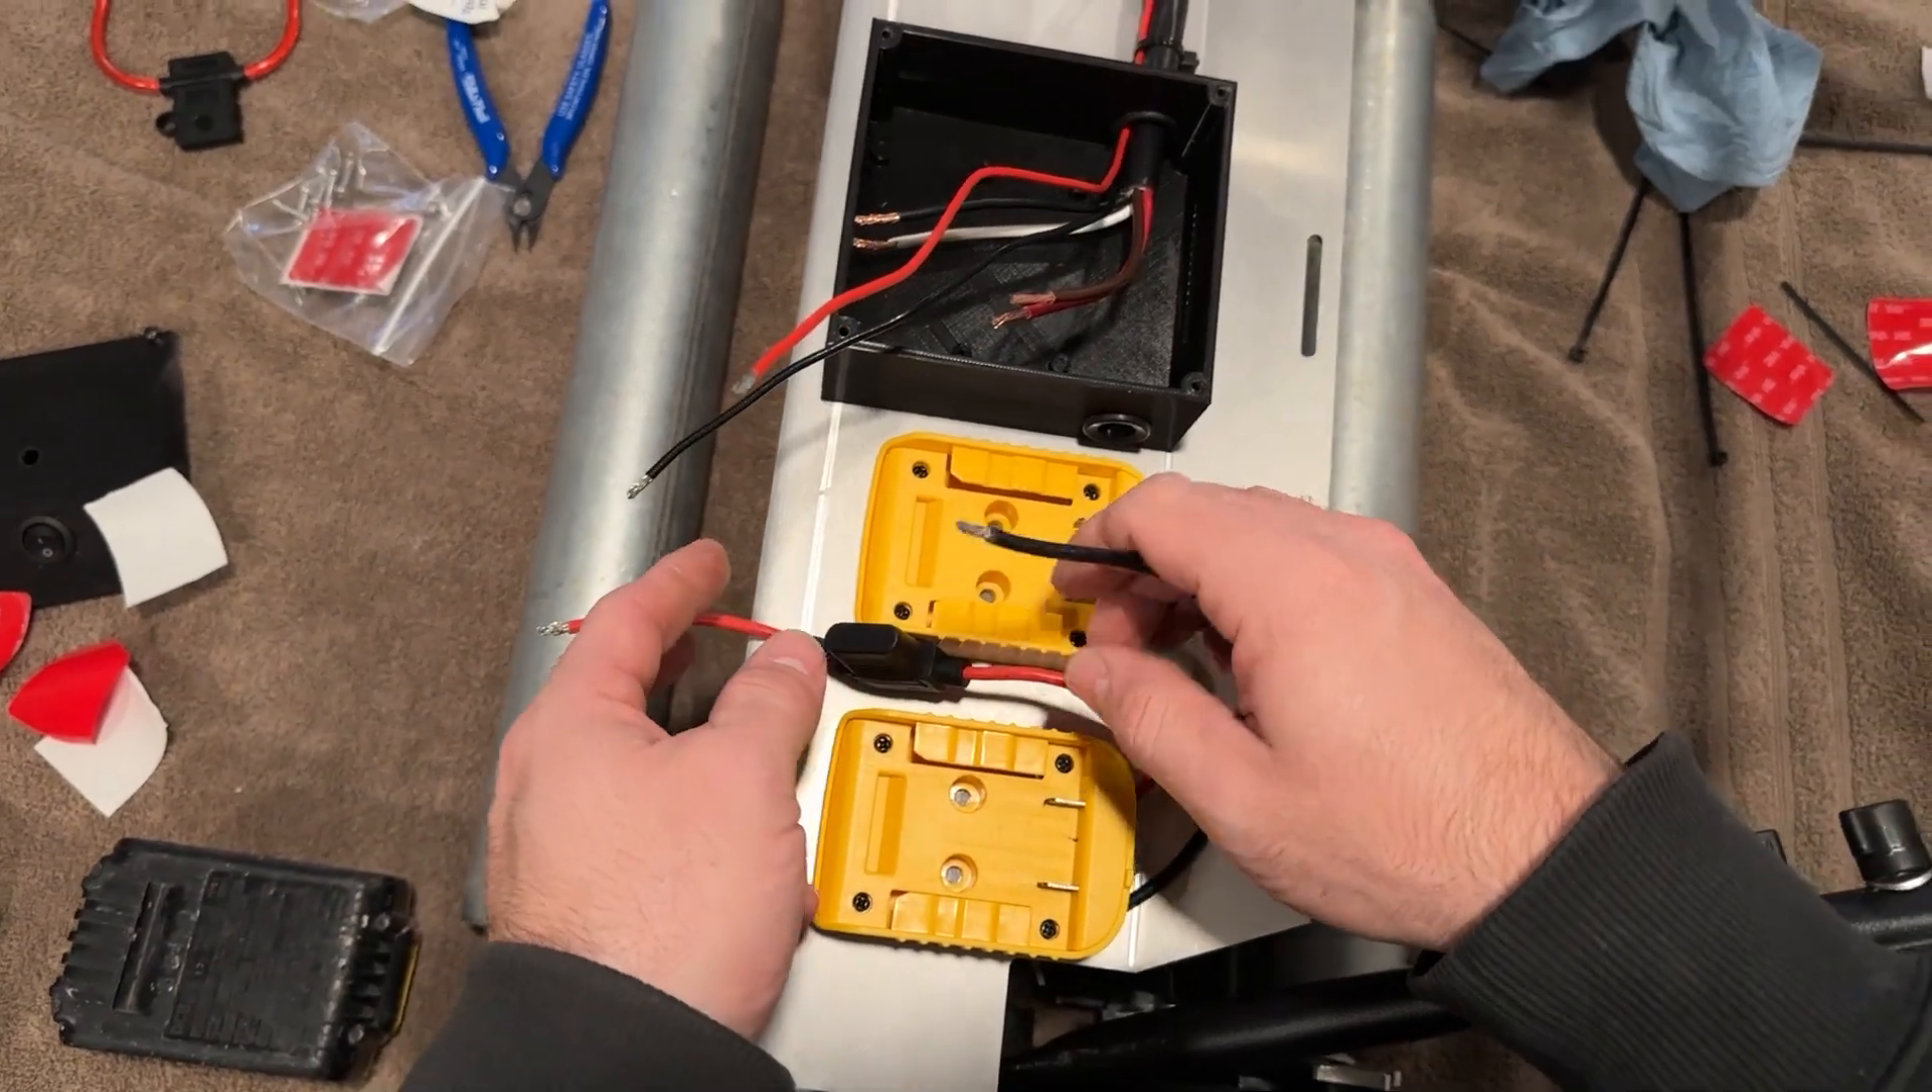Okay so we got our adapters both mounted and now we're going to look at wiring everything up.